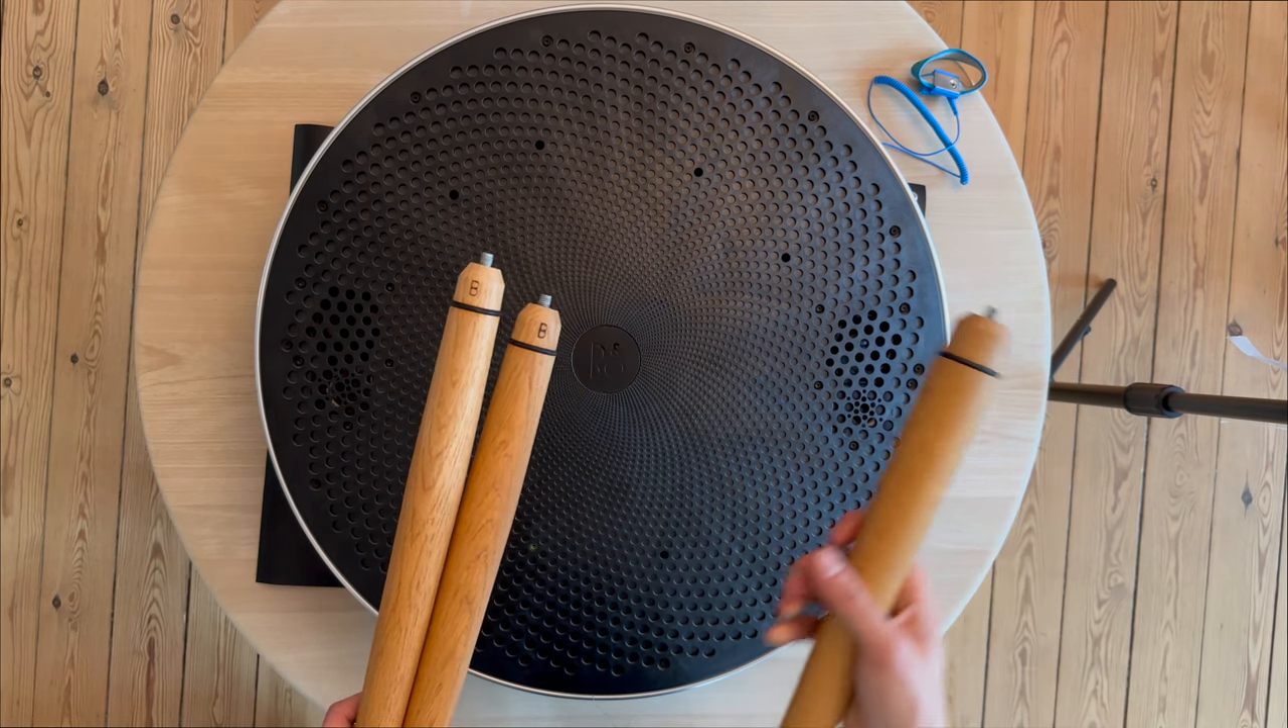So we already have uh removed the legs the red the legs are in very good condition but uh it's very old it has some marks but uh yeah so we're gonna put this legs away.